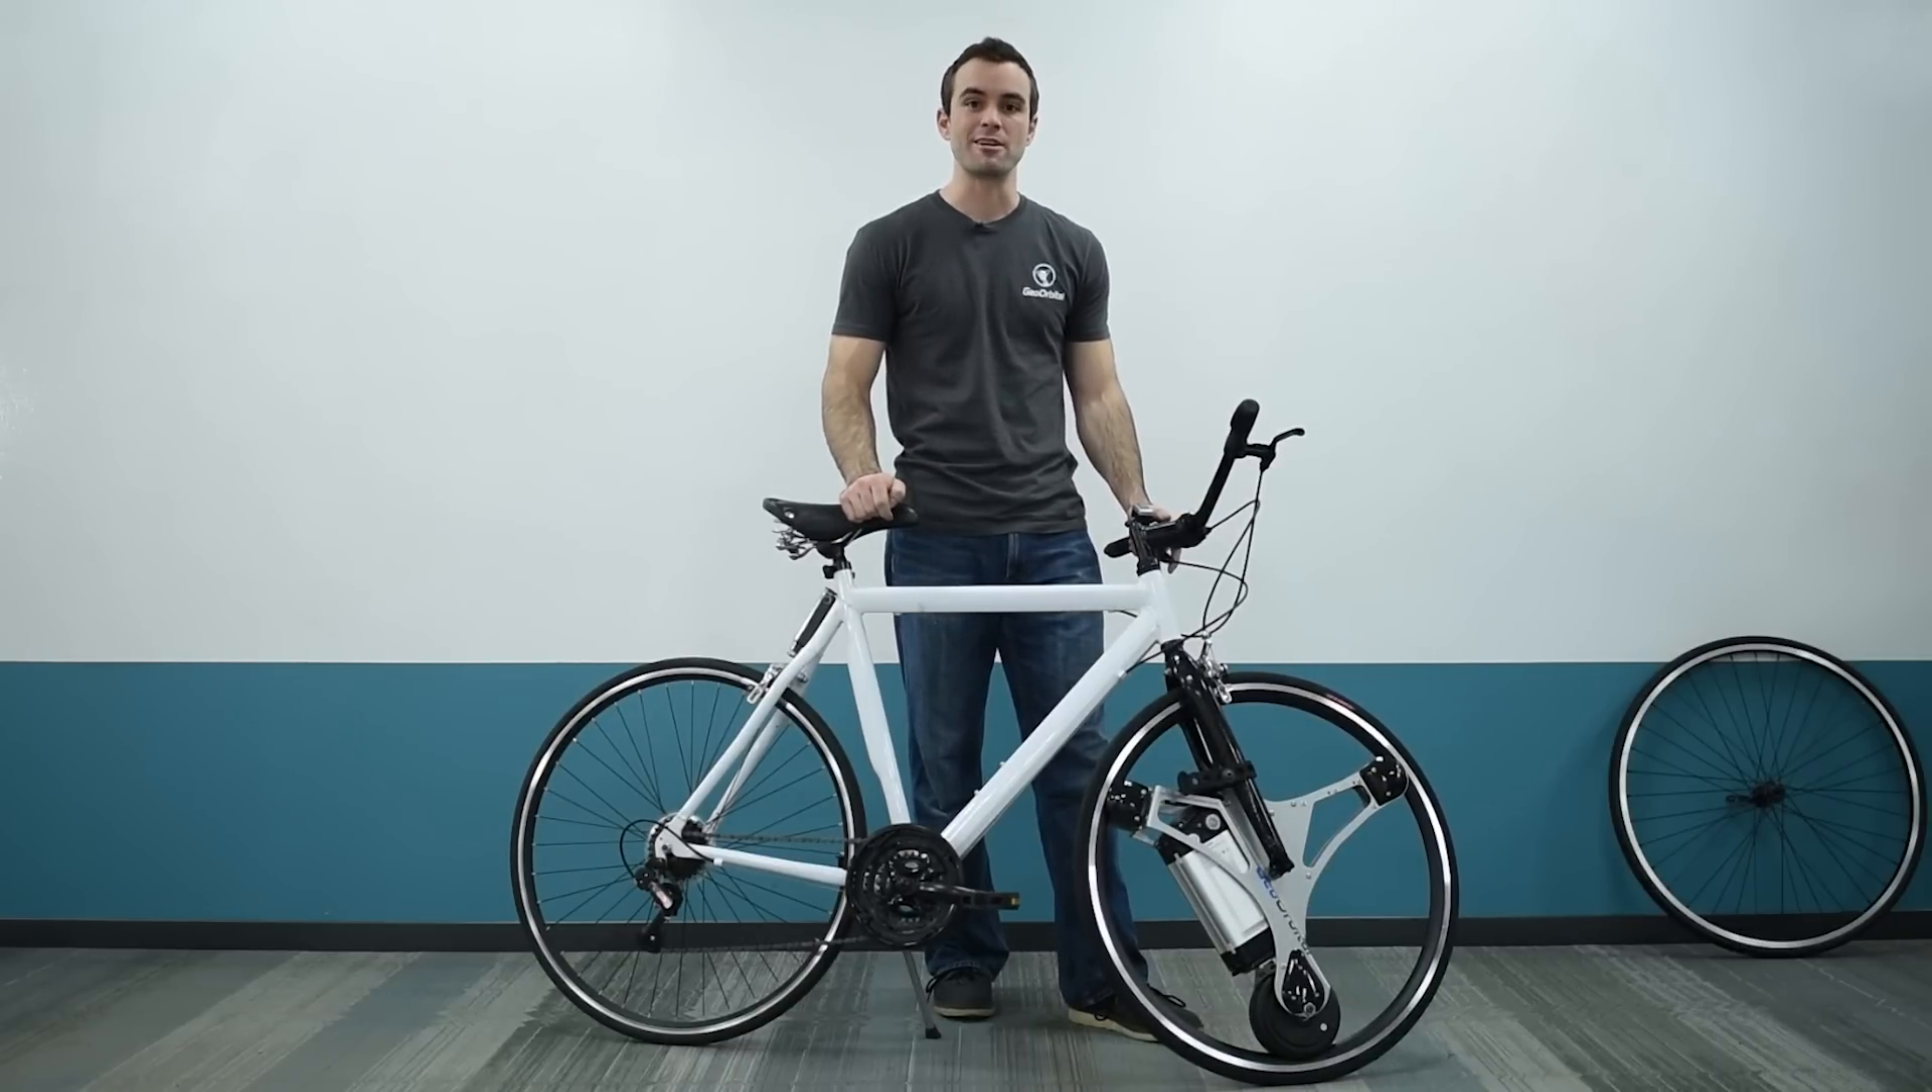Your wheel is now fully installed.